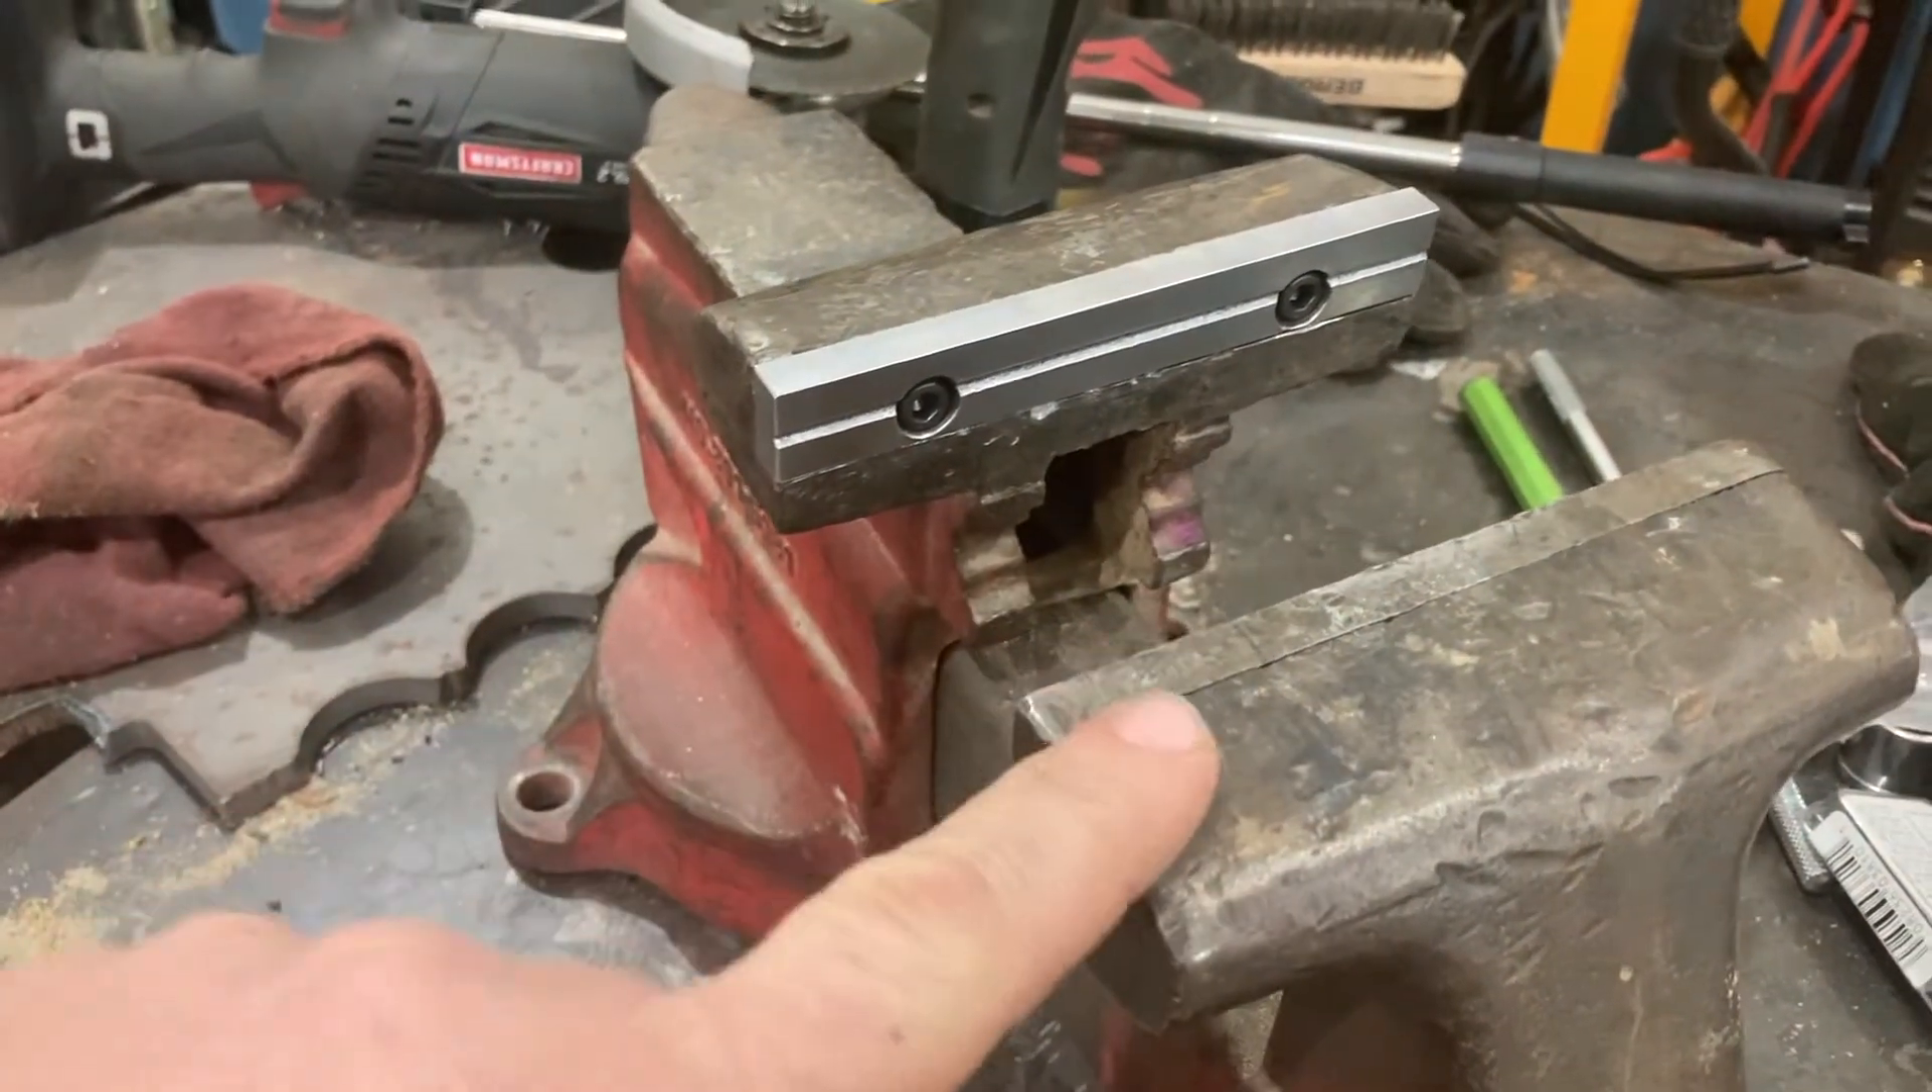Okay, so this vise is now put back together again and the new jaw piece is on.